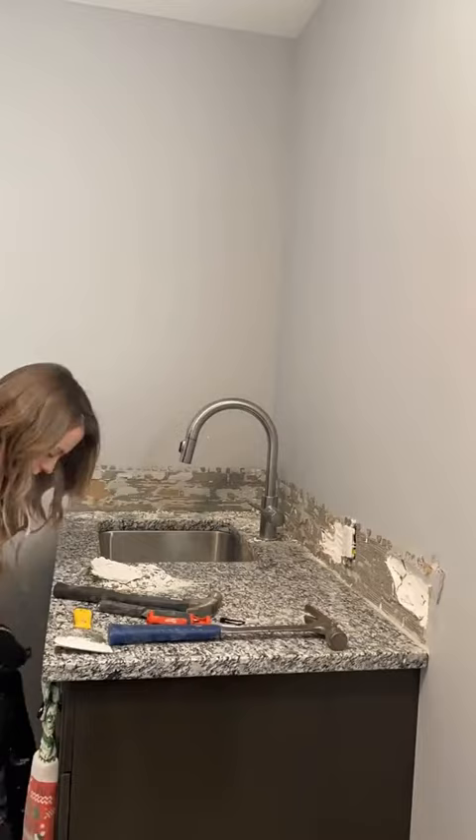I then removed the backsplash that was on this counter.